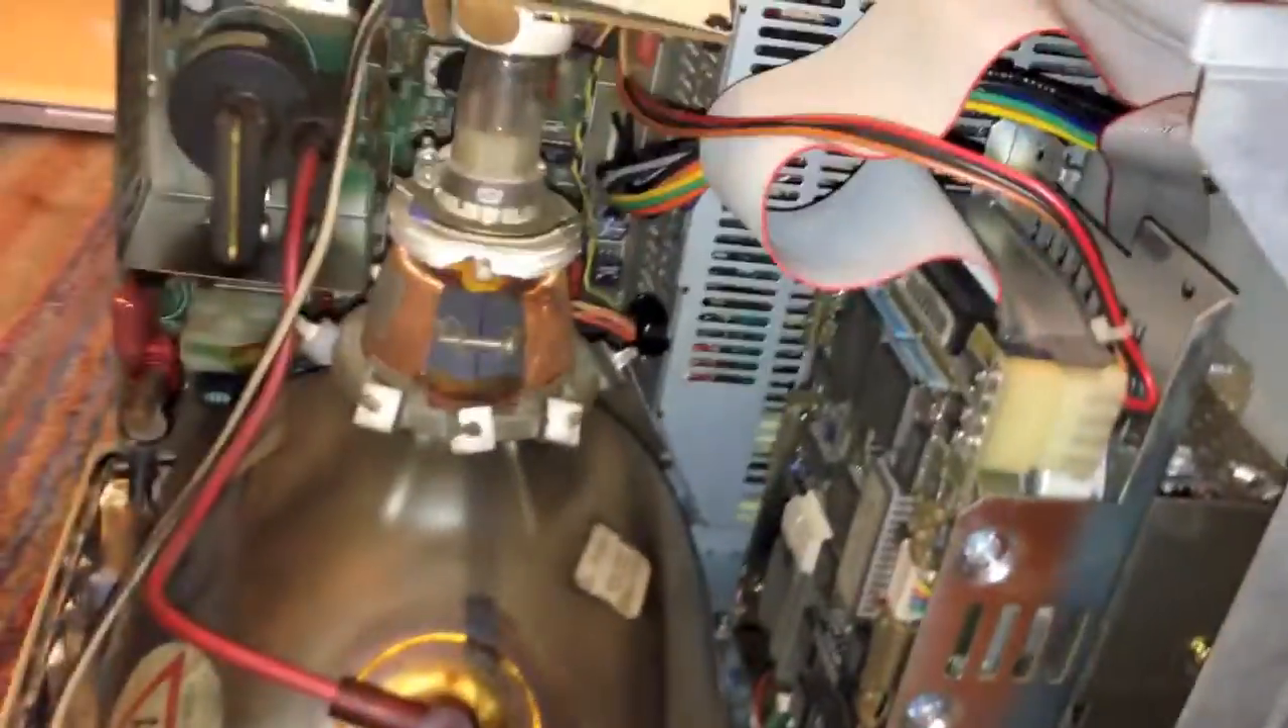All right, as you can see, I have removed the back of the Macintosh SE.